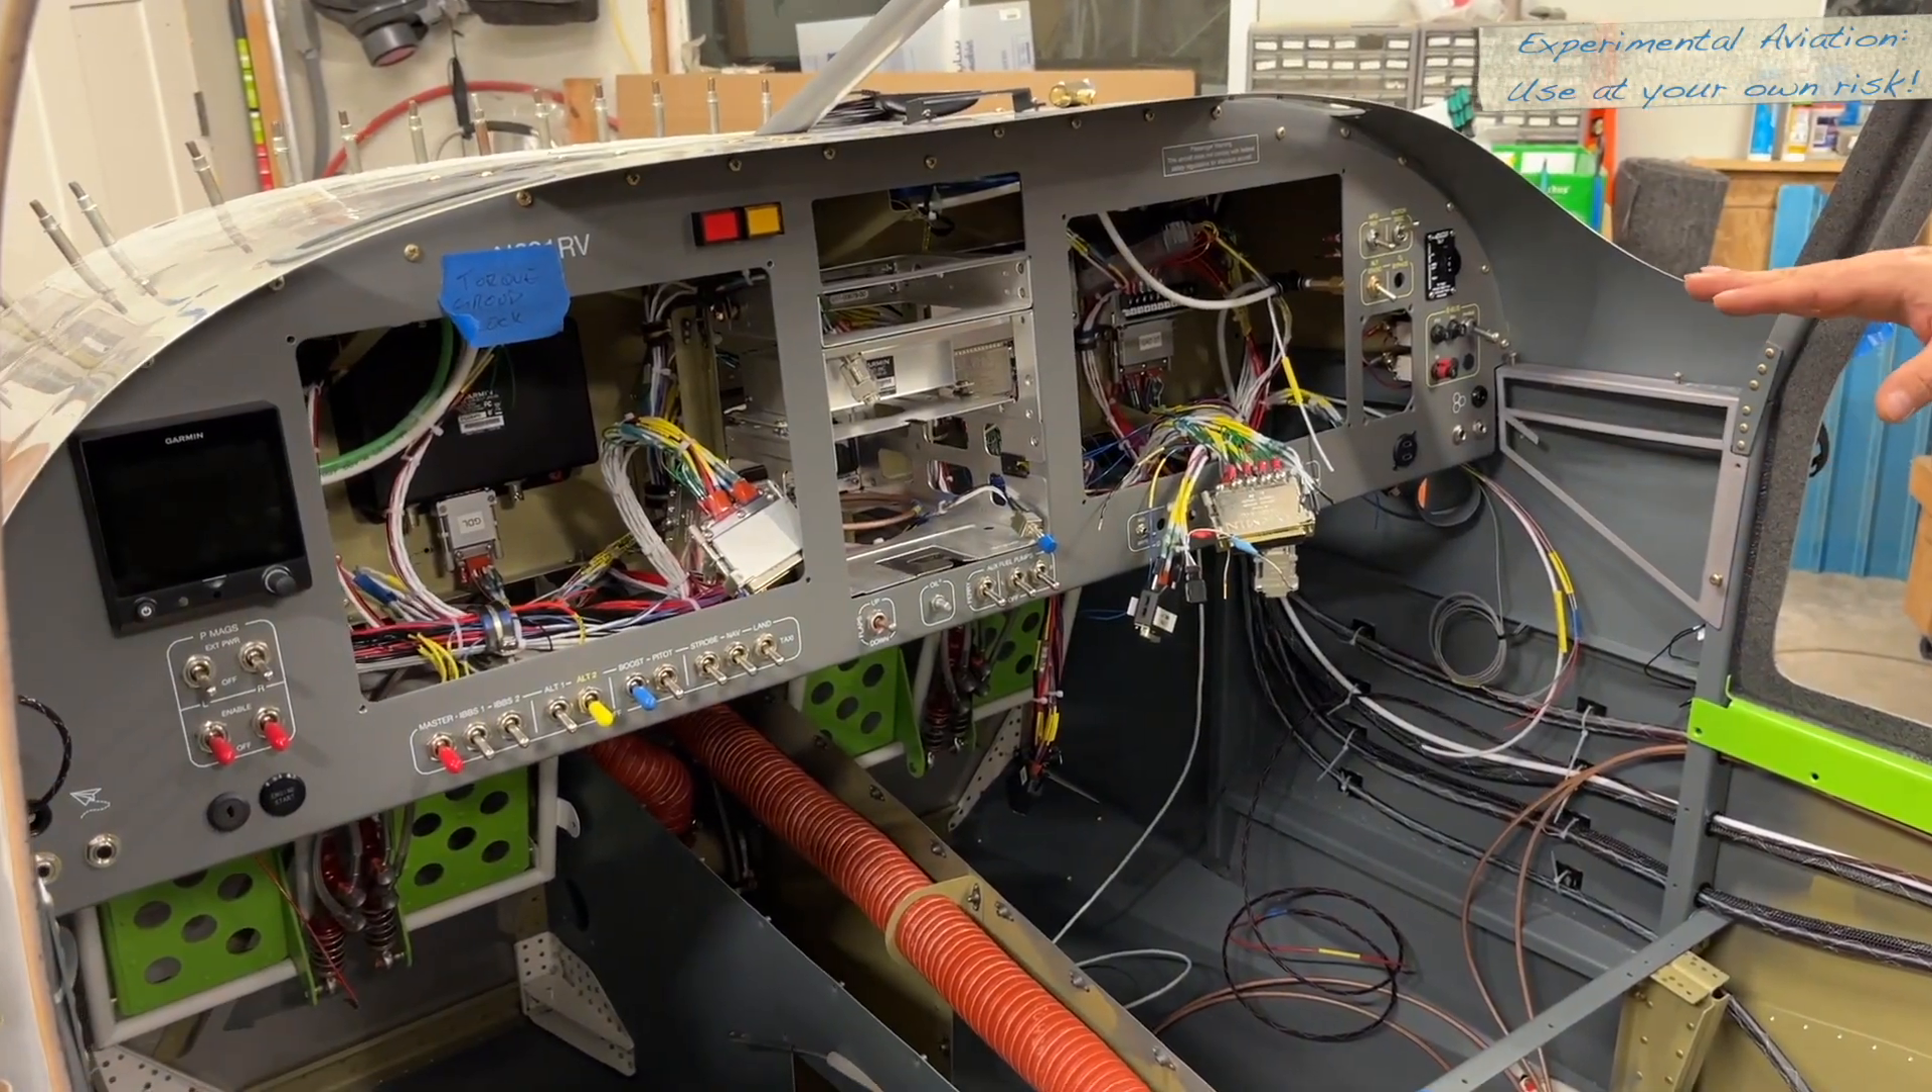If you look at the panel, most of the wiring is in place.